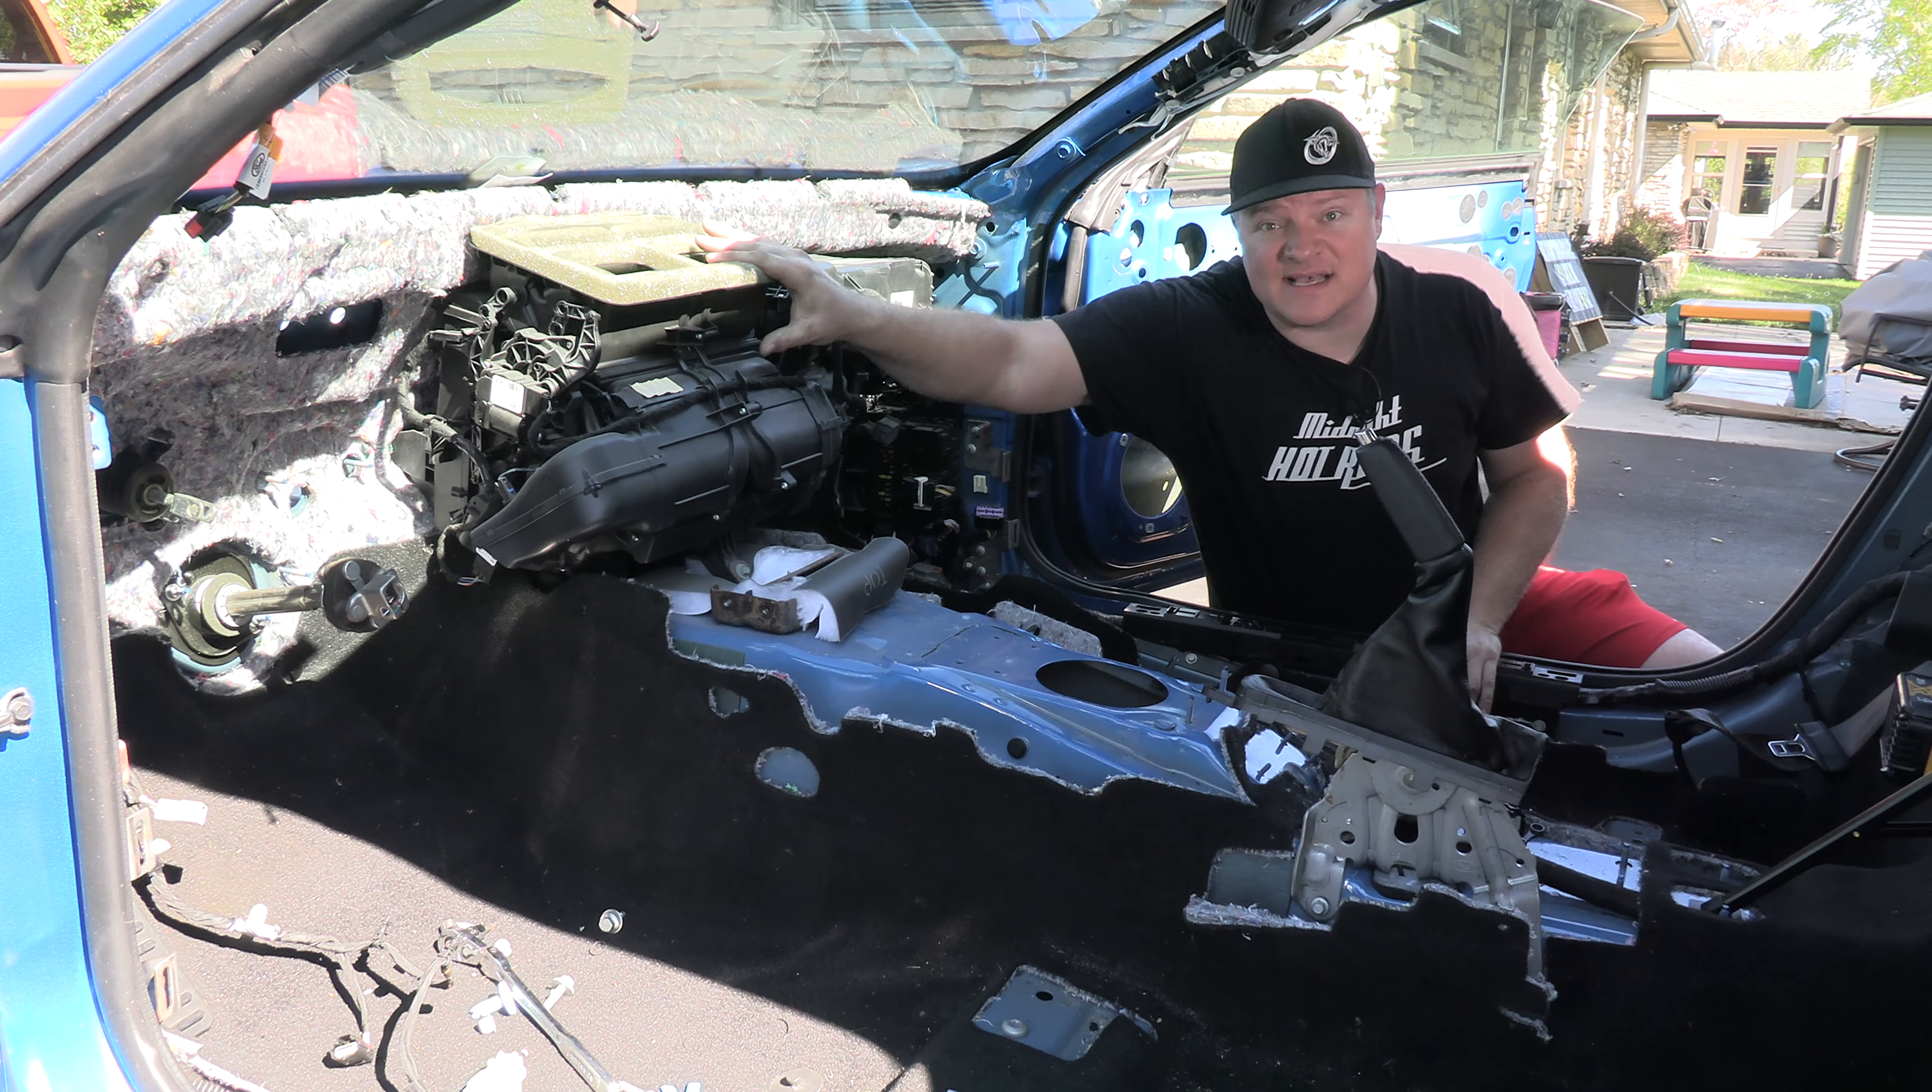All right guys so now that we have the dash off we now have access to the hvac unit.